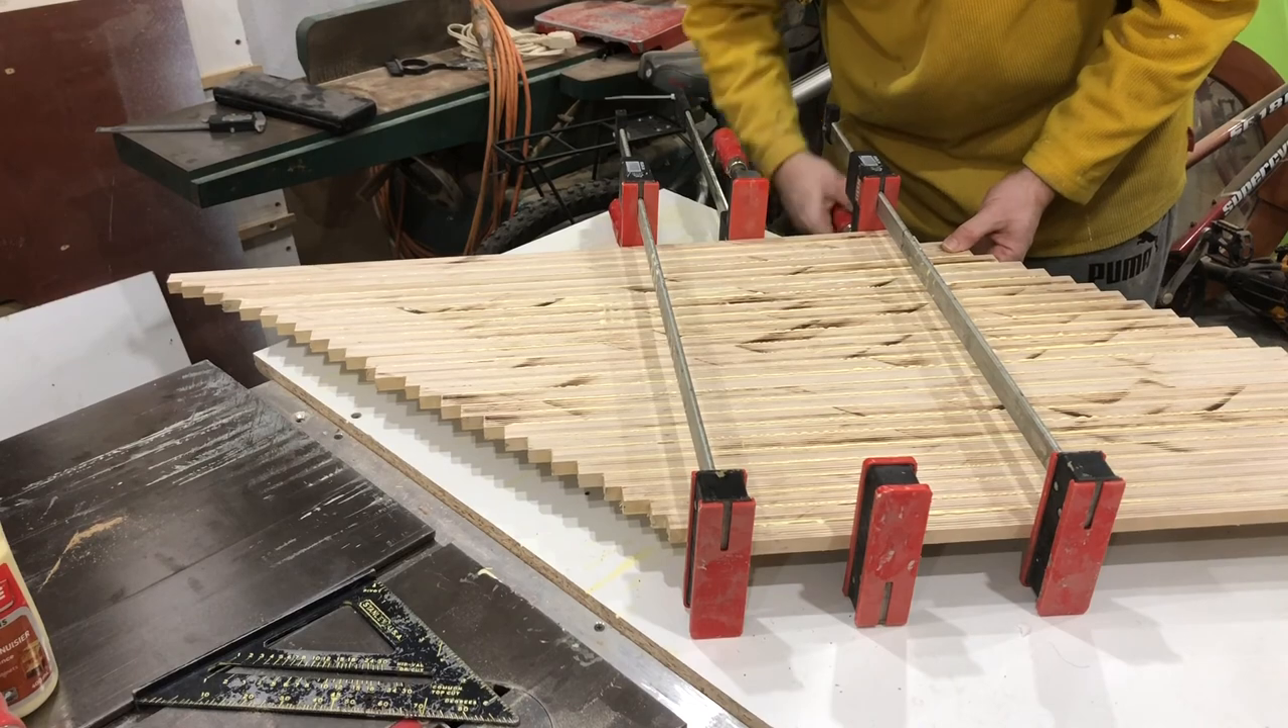And we can see now here, the panel is all glued up.